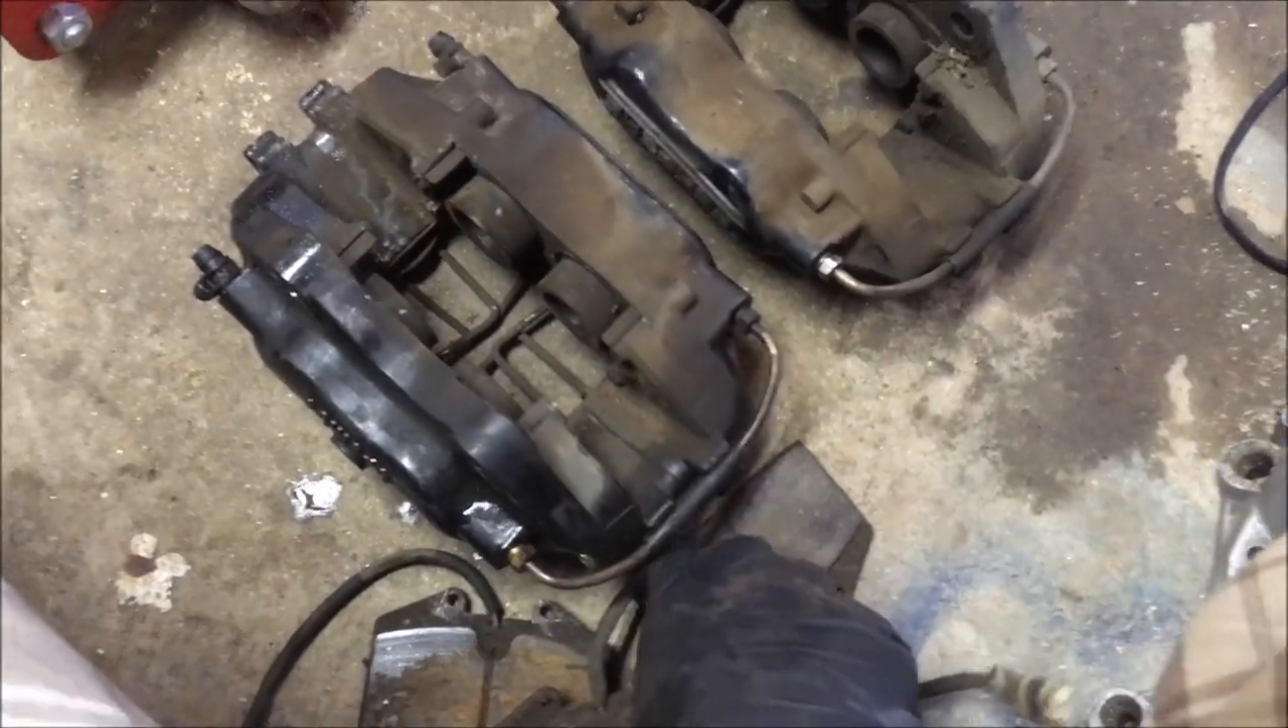Alright, I have the front calipers off now and while I'm waiting for the rebuild kit to come in tonight, I'll go ahead and remove all these pistons and get these calipers cleaned up.